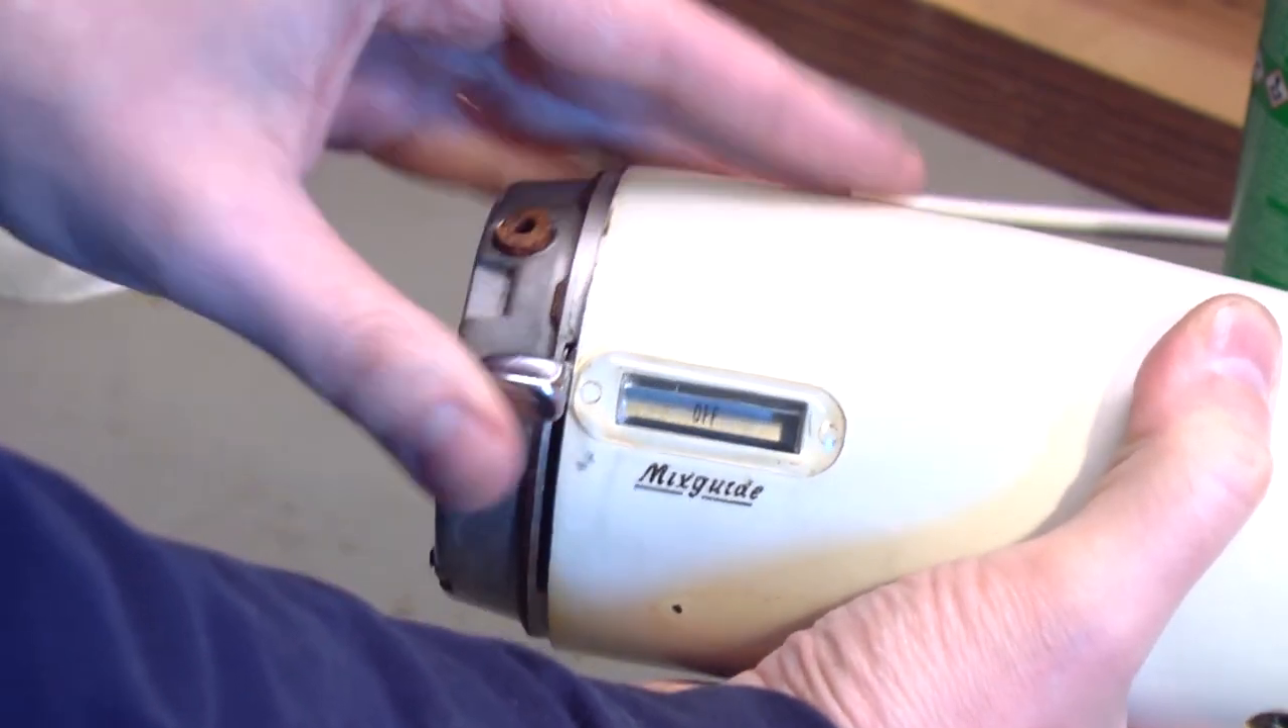I cleaned up the mix guide window and reinstalled that. And now you can see through there how that works.